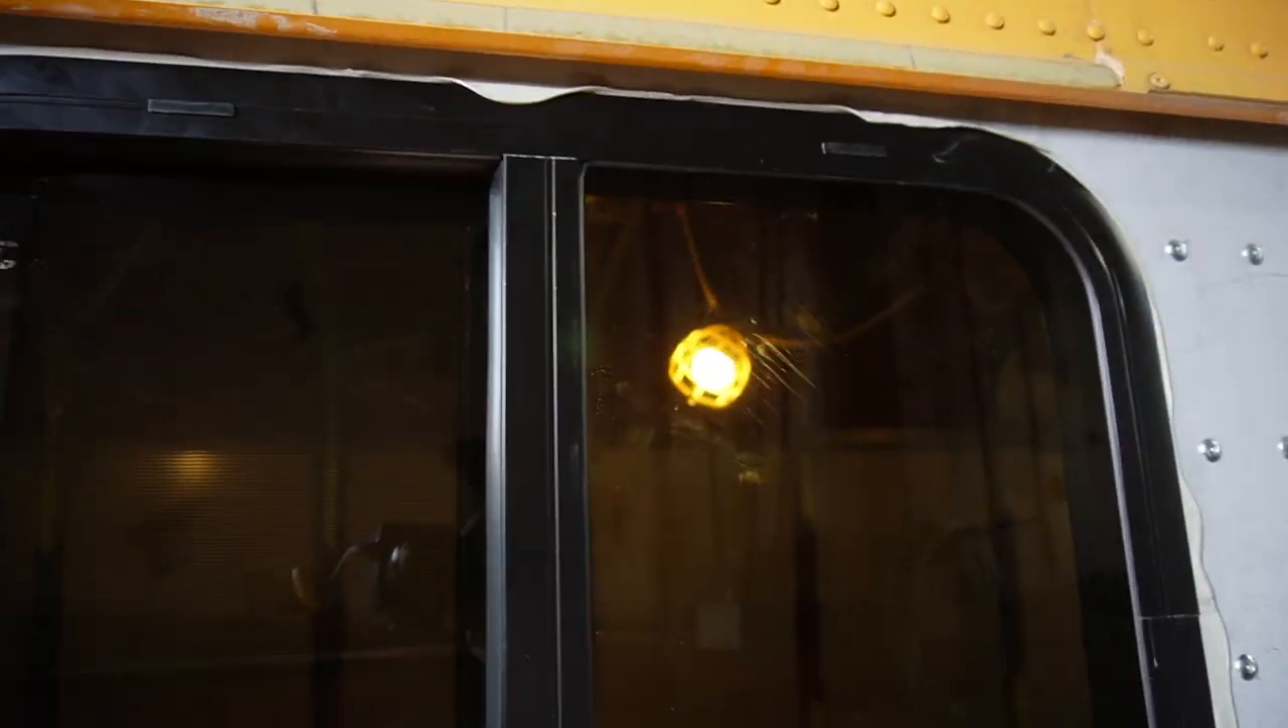And there is our first window installed.